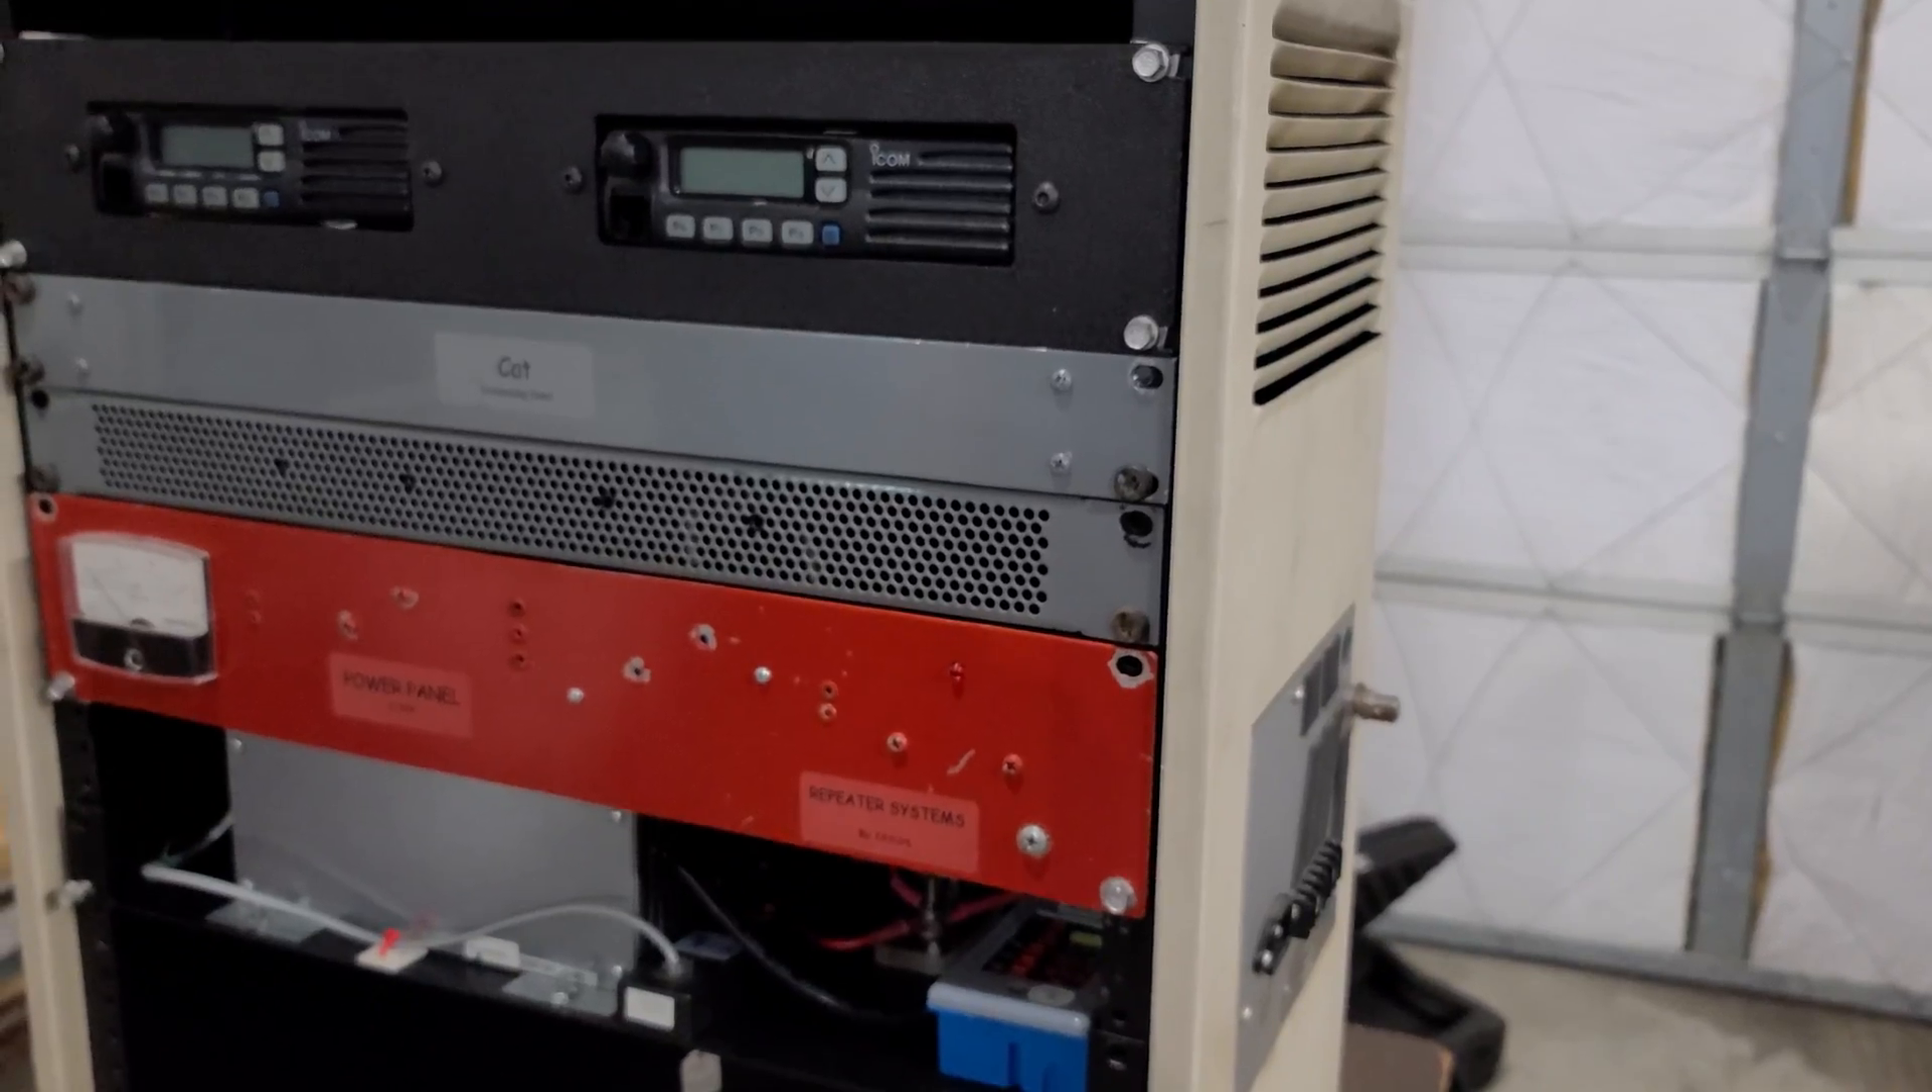And there's our power shelf installed from the last video.